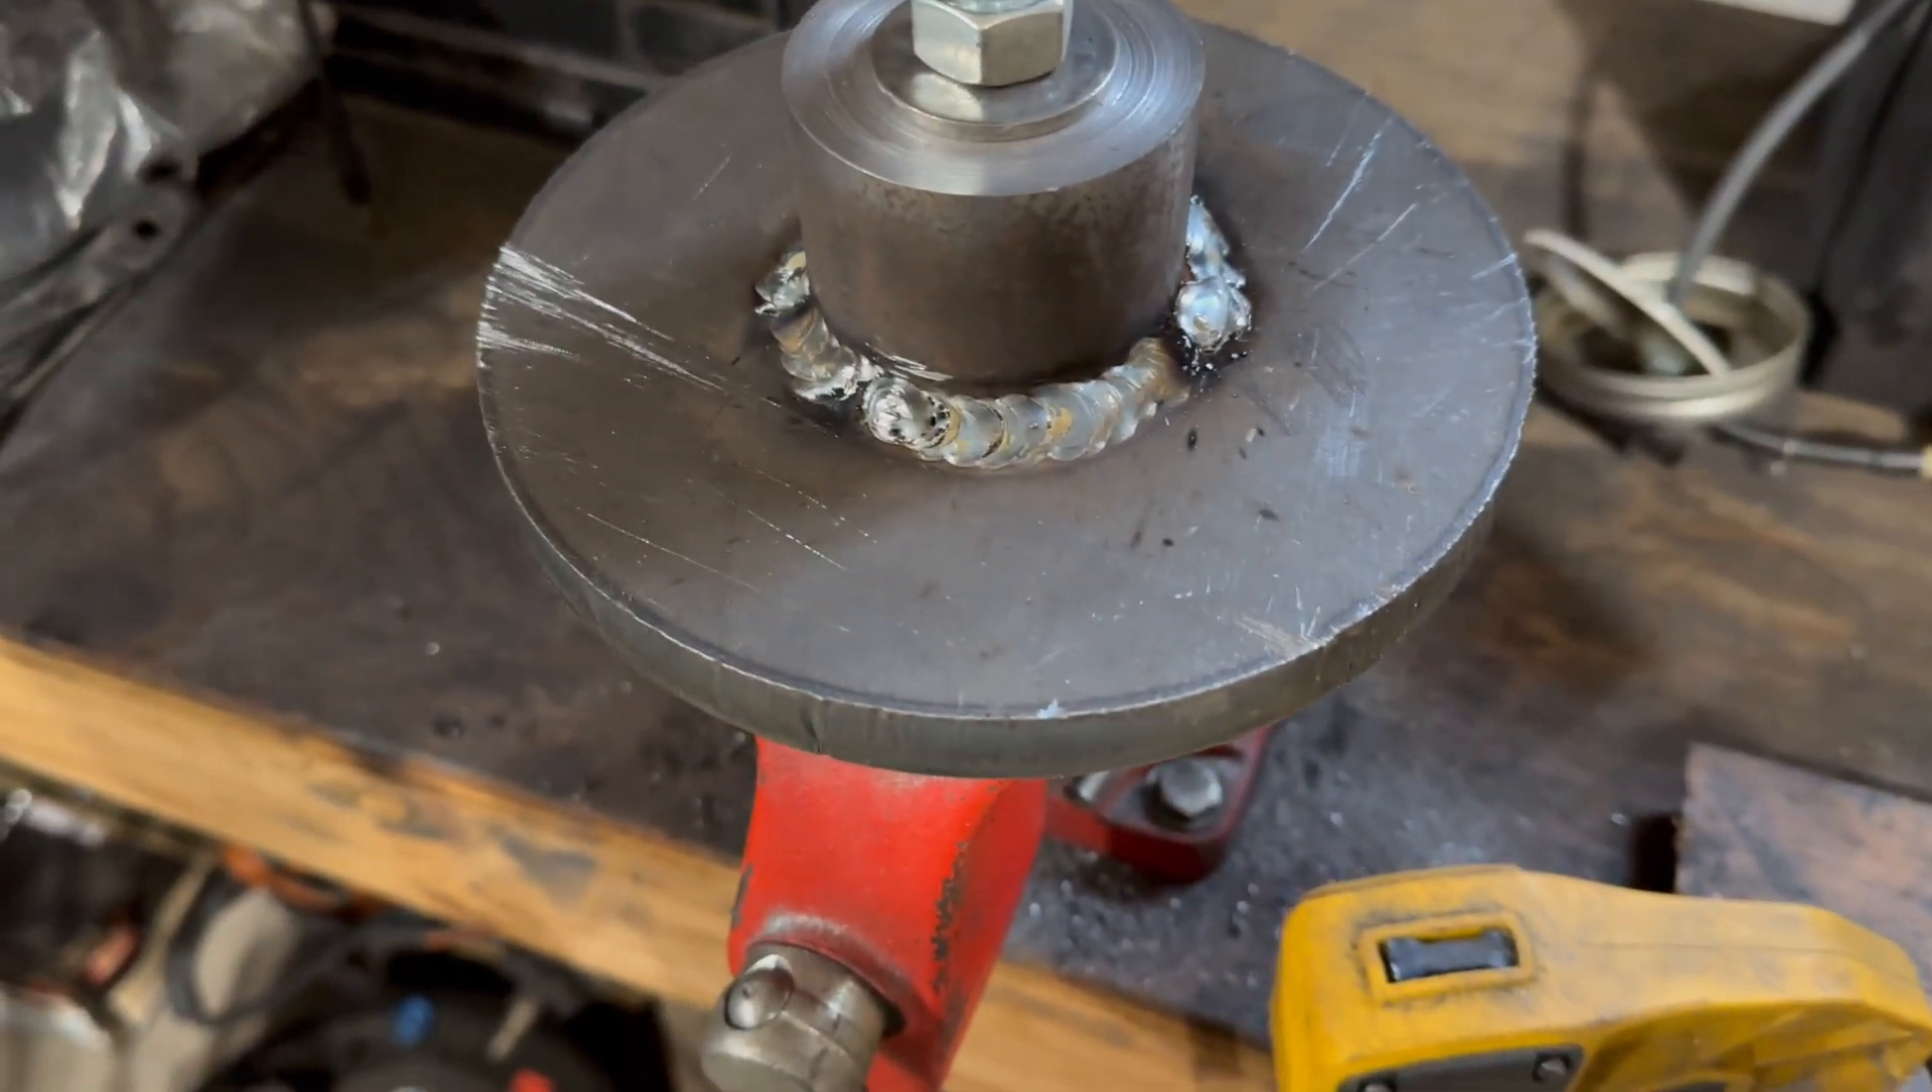I have that steel round bar welded onto the 6 inch diameter steel disc.